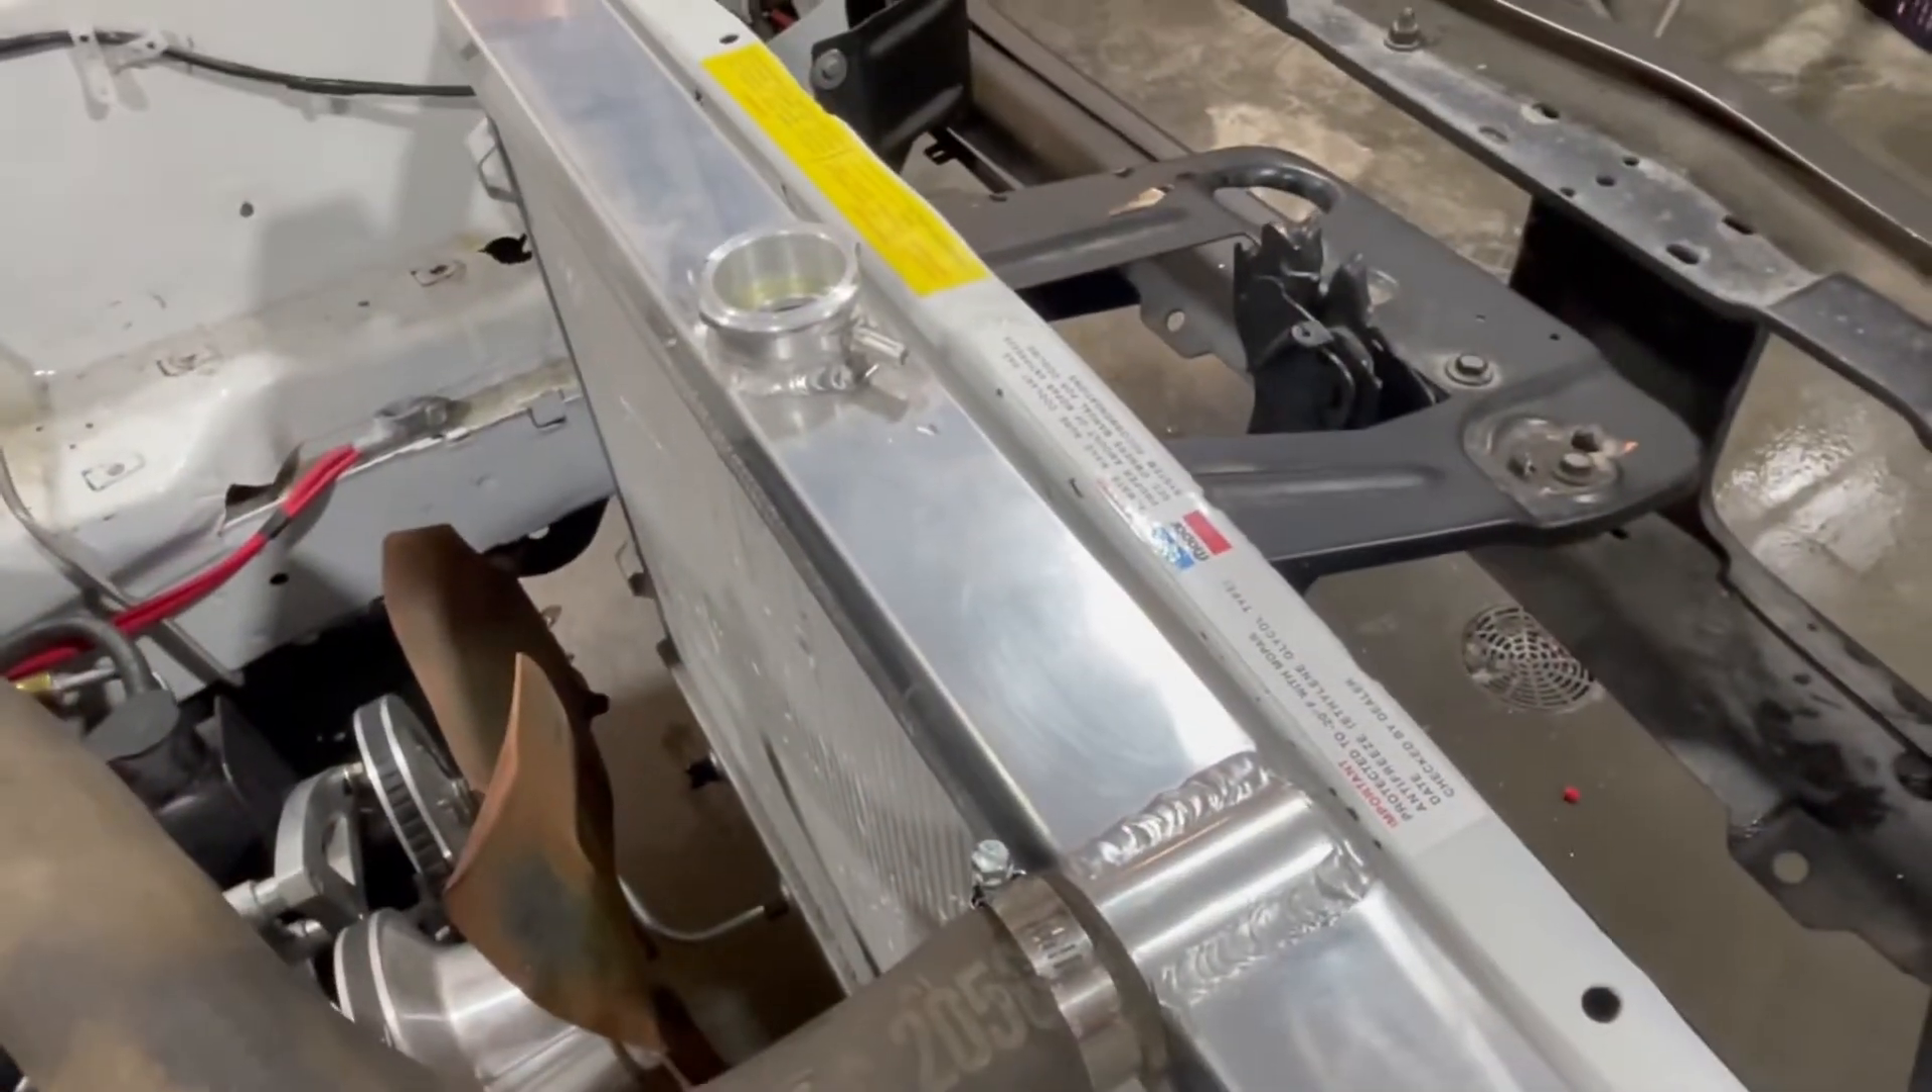We still need a radiator cap and an overflow bottle, but that's to come.